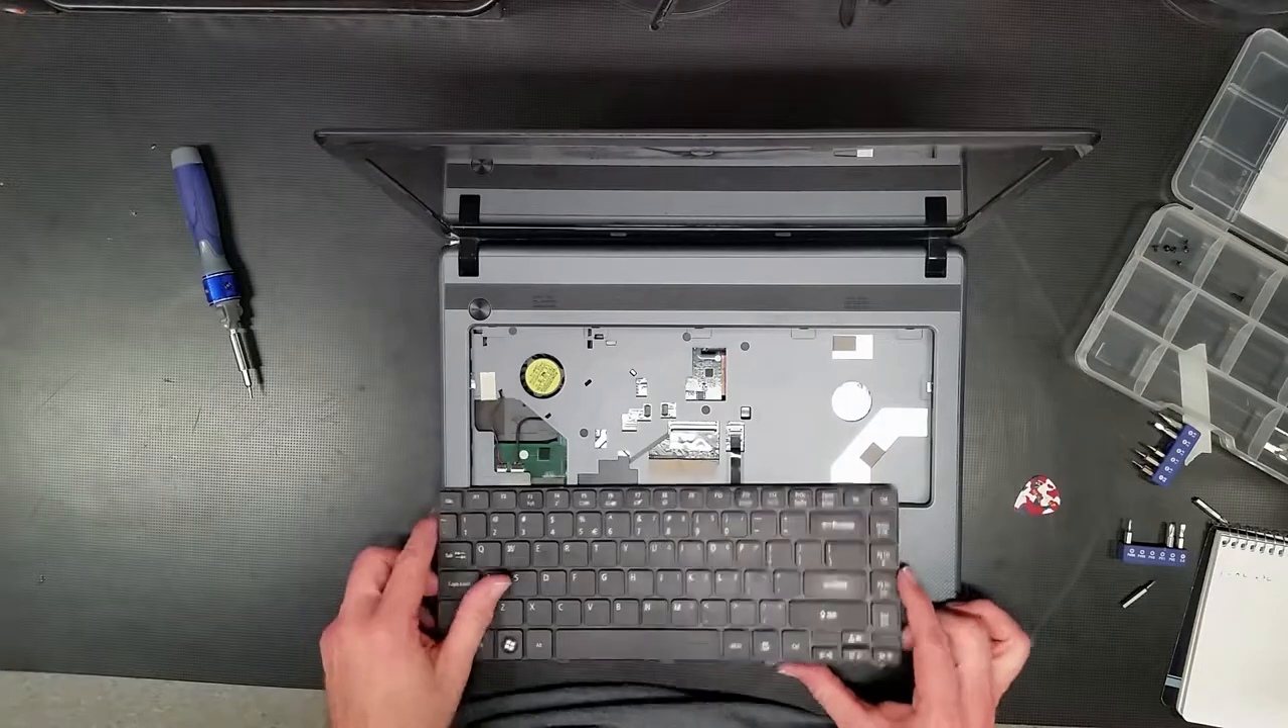Keyboard is out of the way.